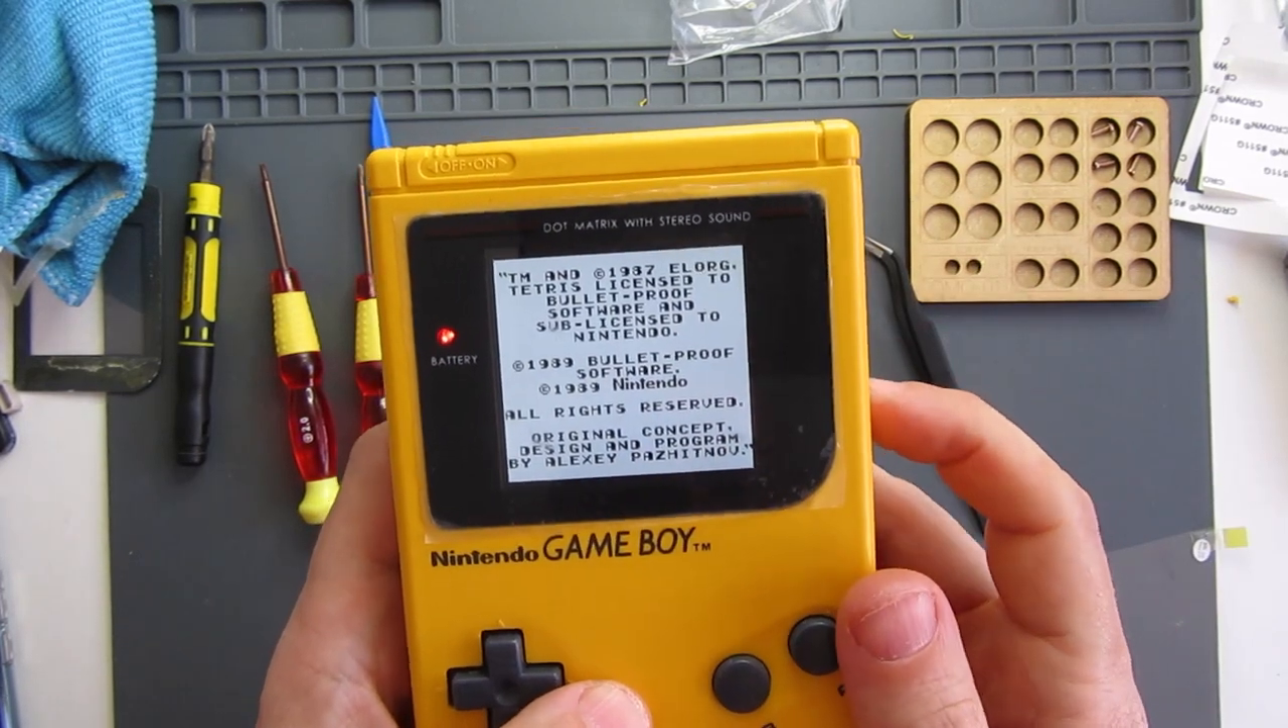So obviously we've got the proper Nintendo logo now. And there we go. Right. So I've put my screen cover on and I've done a bit of testing.